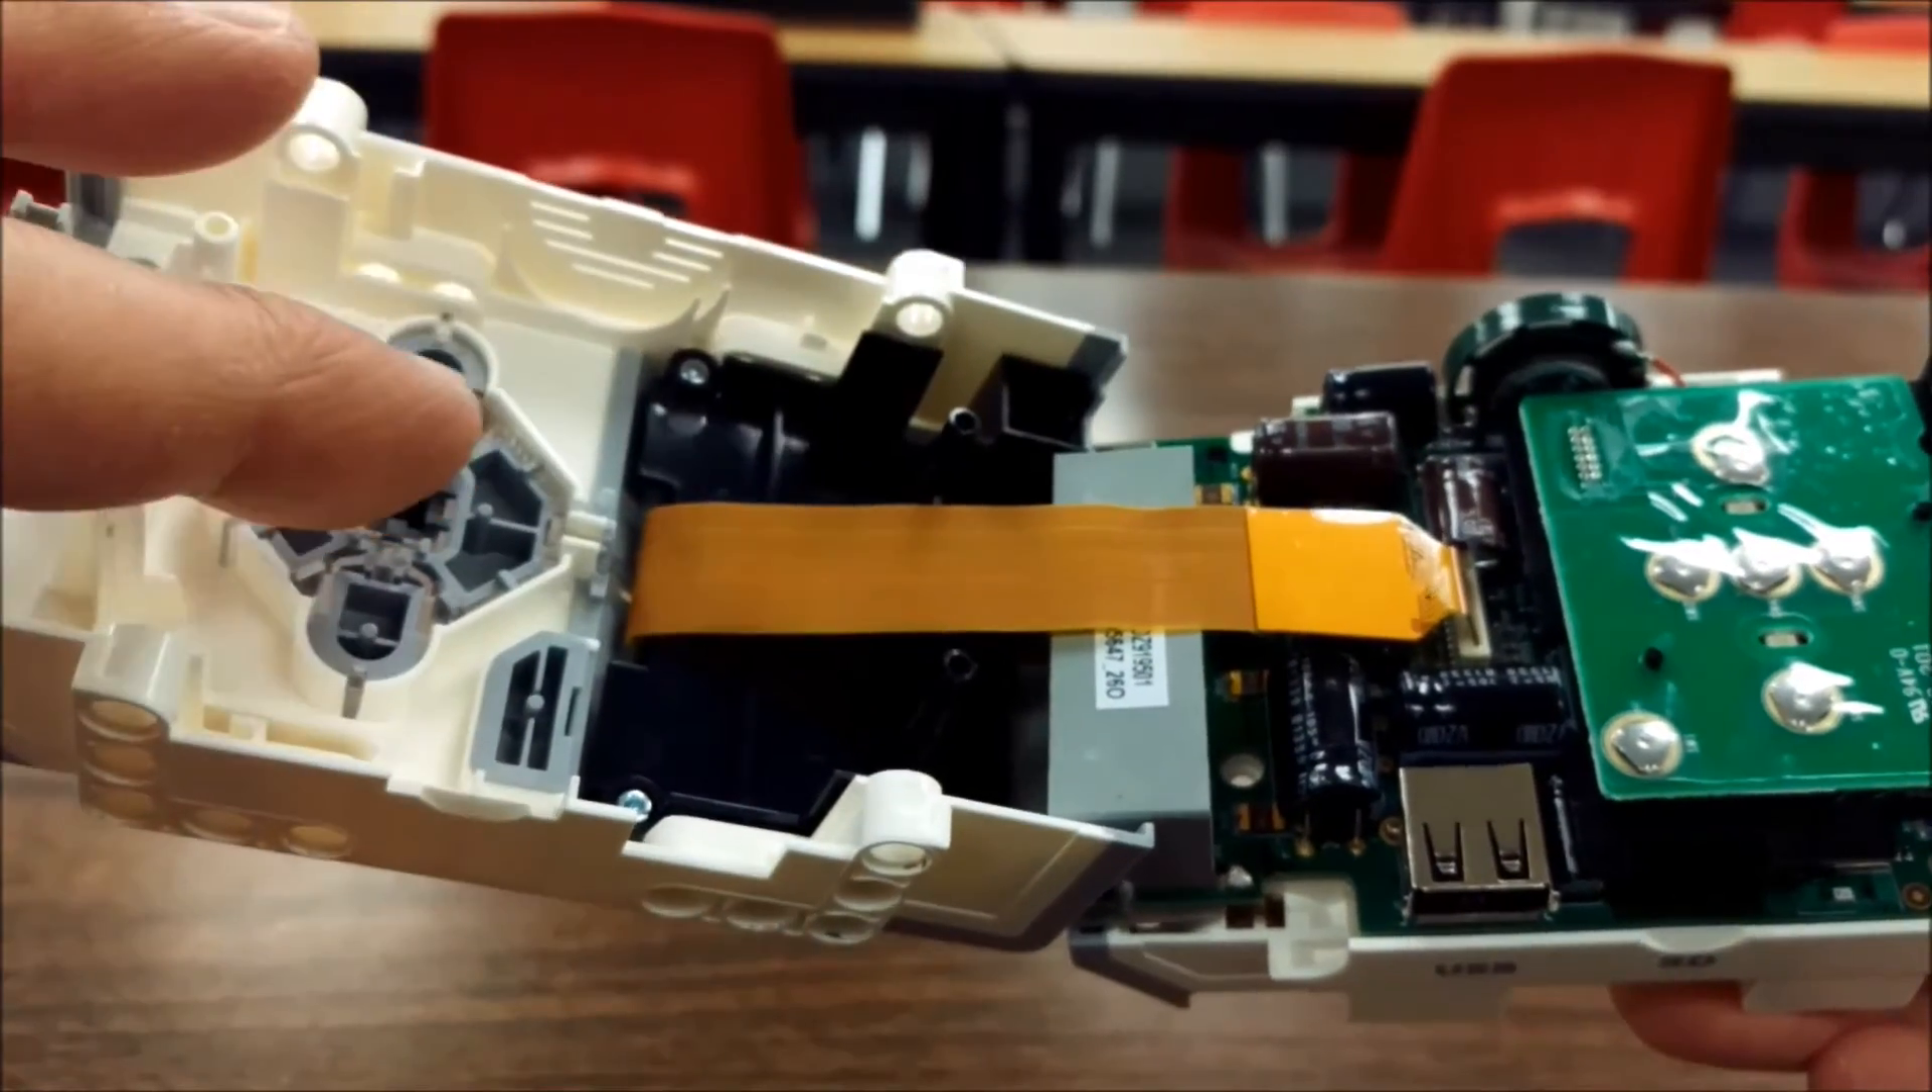Okay so I've opened up the EV3 brick here.